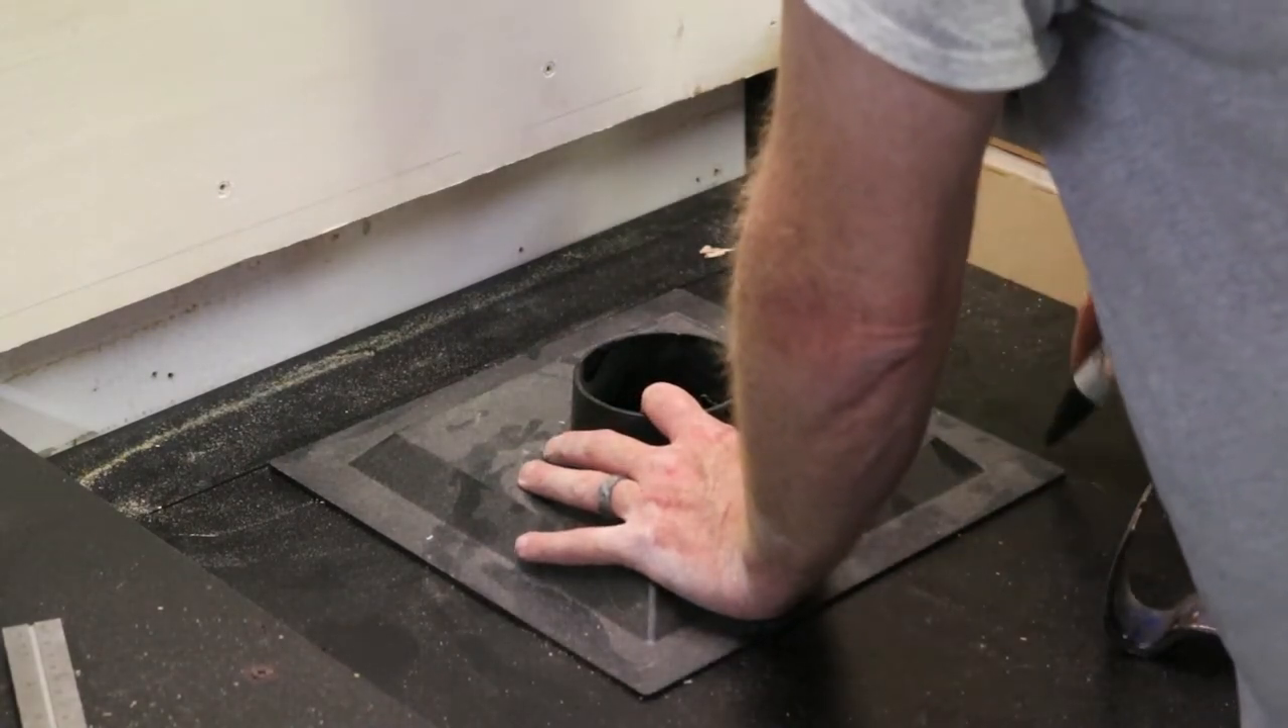So now you can see i've added some black melamine to the top.